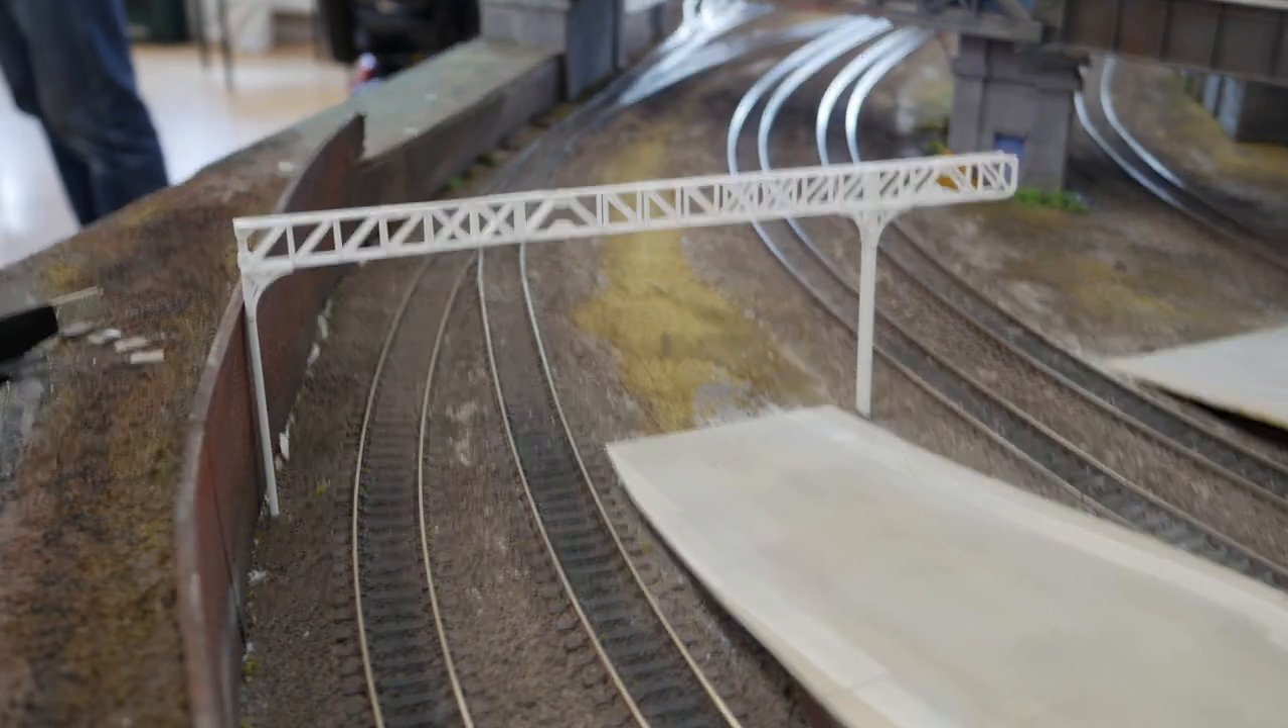You can see the gantry here loosely in place. You can see it spans those two tracks, the platform.